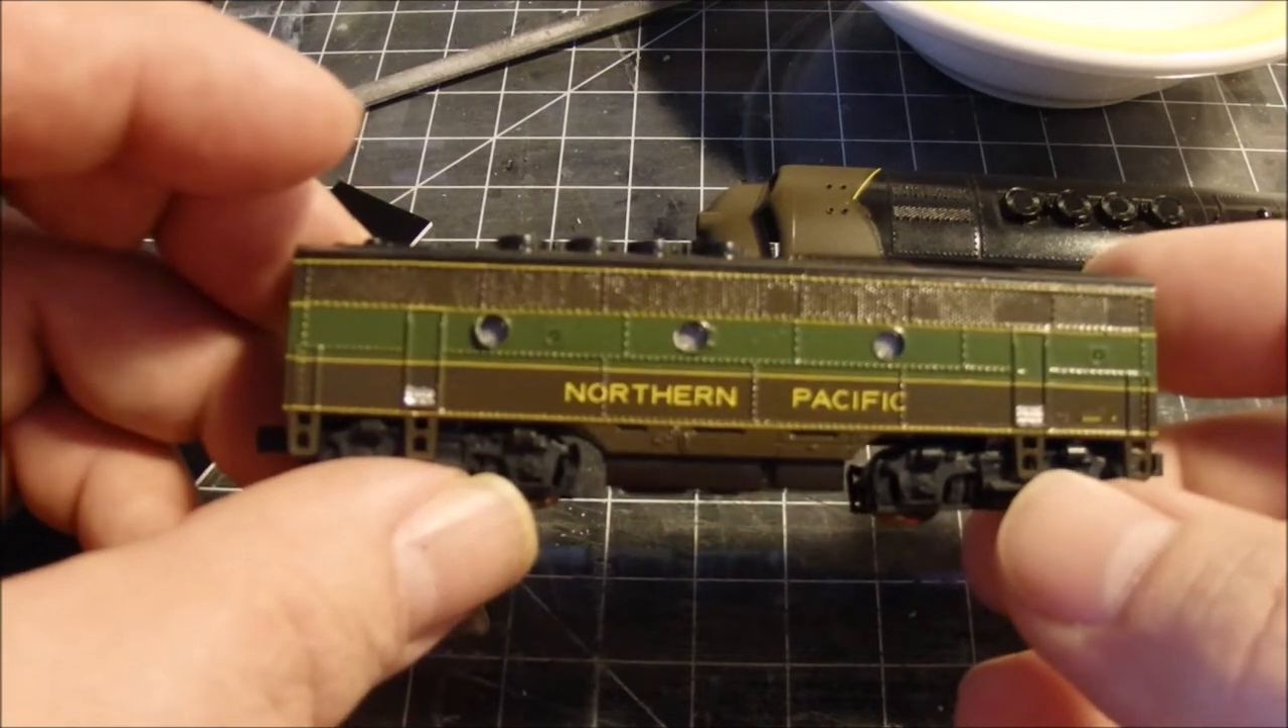And the shell is back on the body.